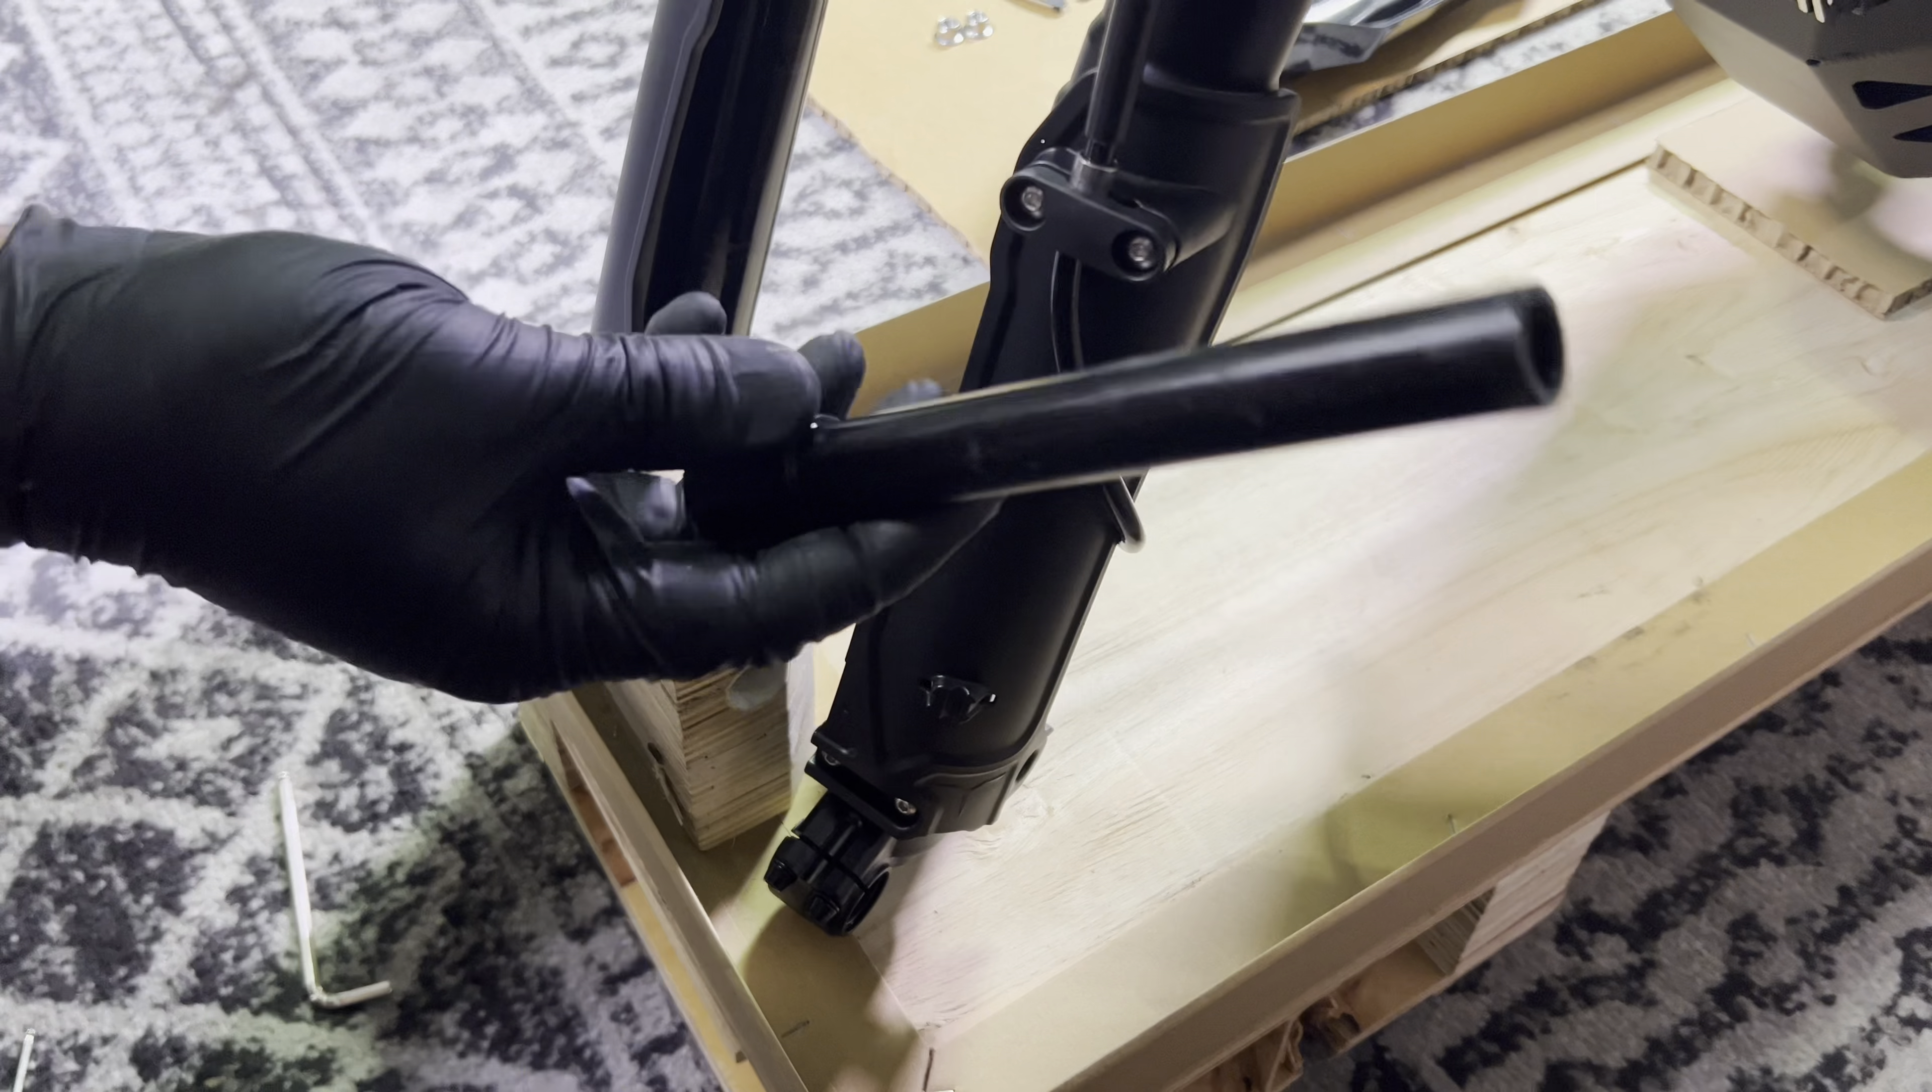You can just kind of tap this axle all the way up. You have your axle removed.